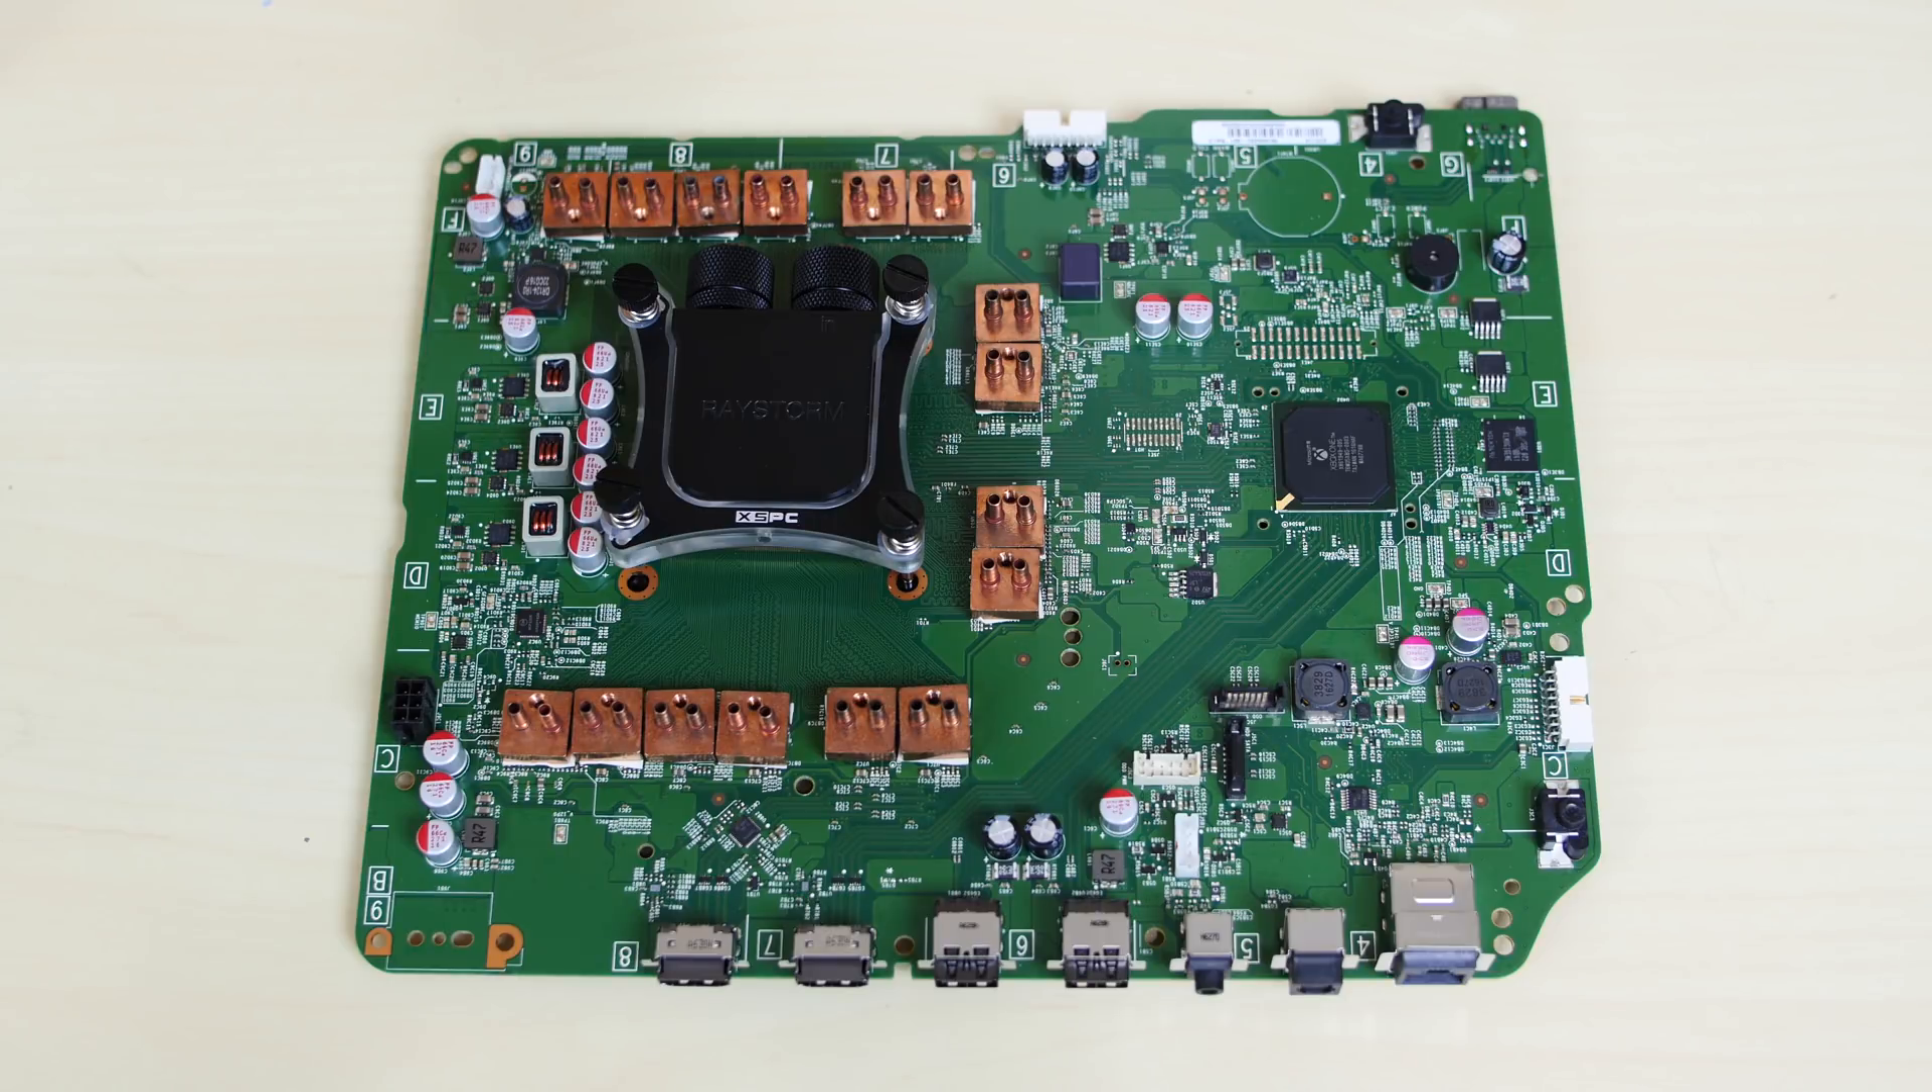All that's left to do is run the tubing.